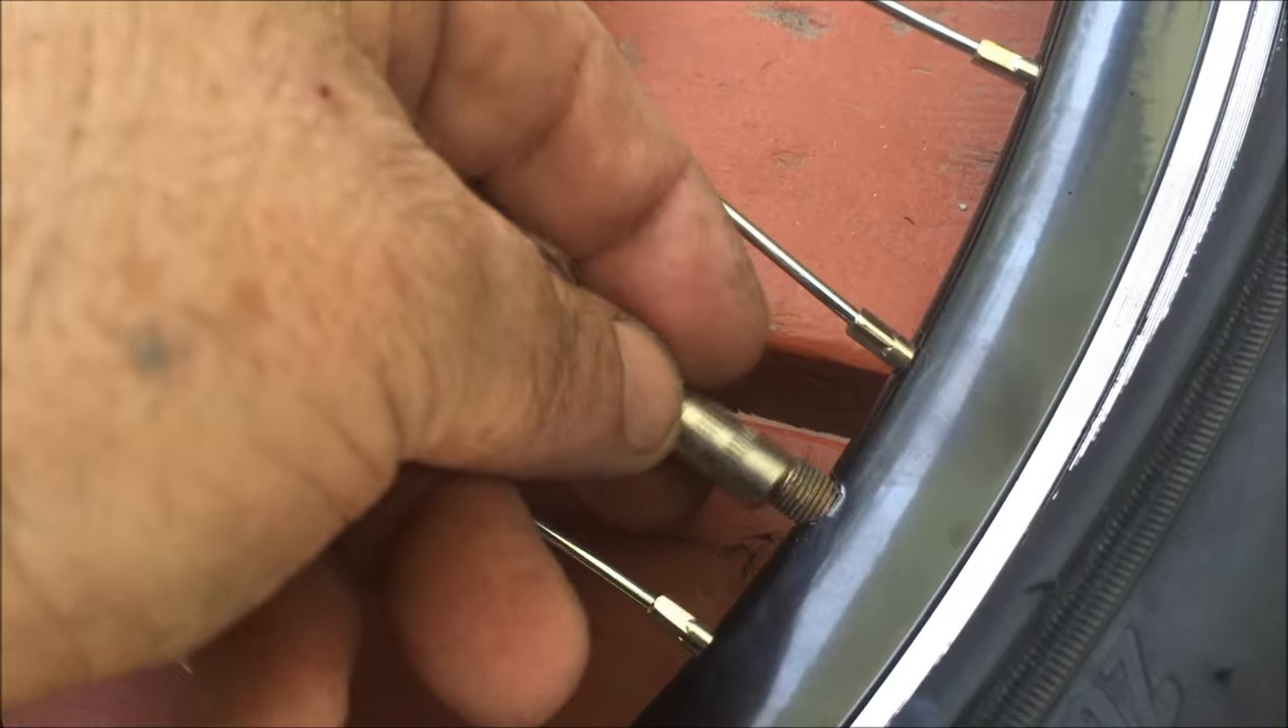Okay now I've got the valve sticking through the rim and when I go to put the extender on I can see I'll thread it right down.